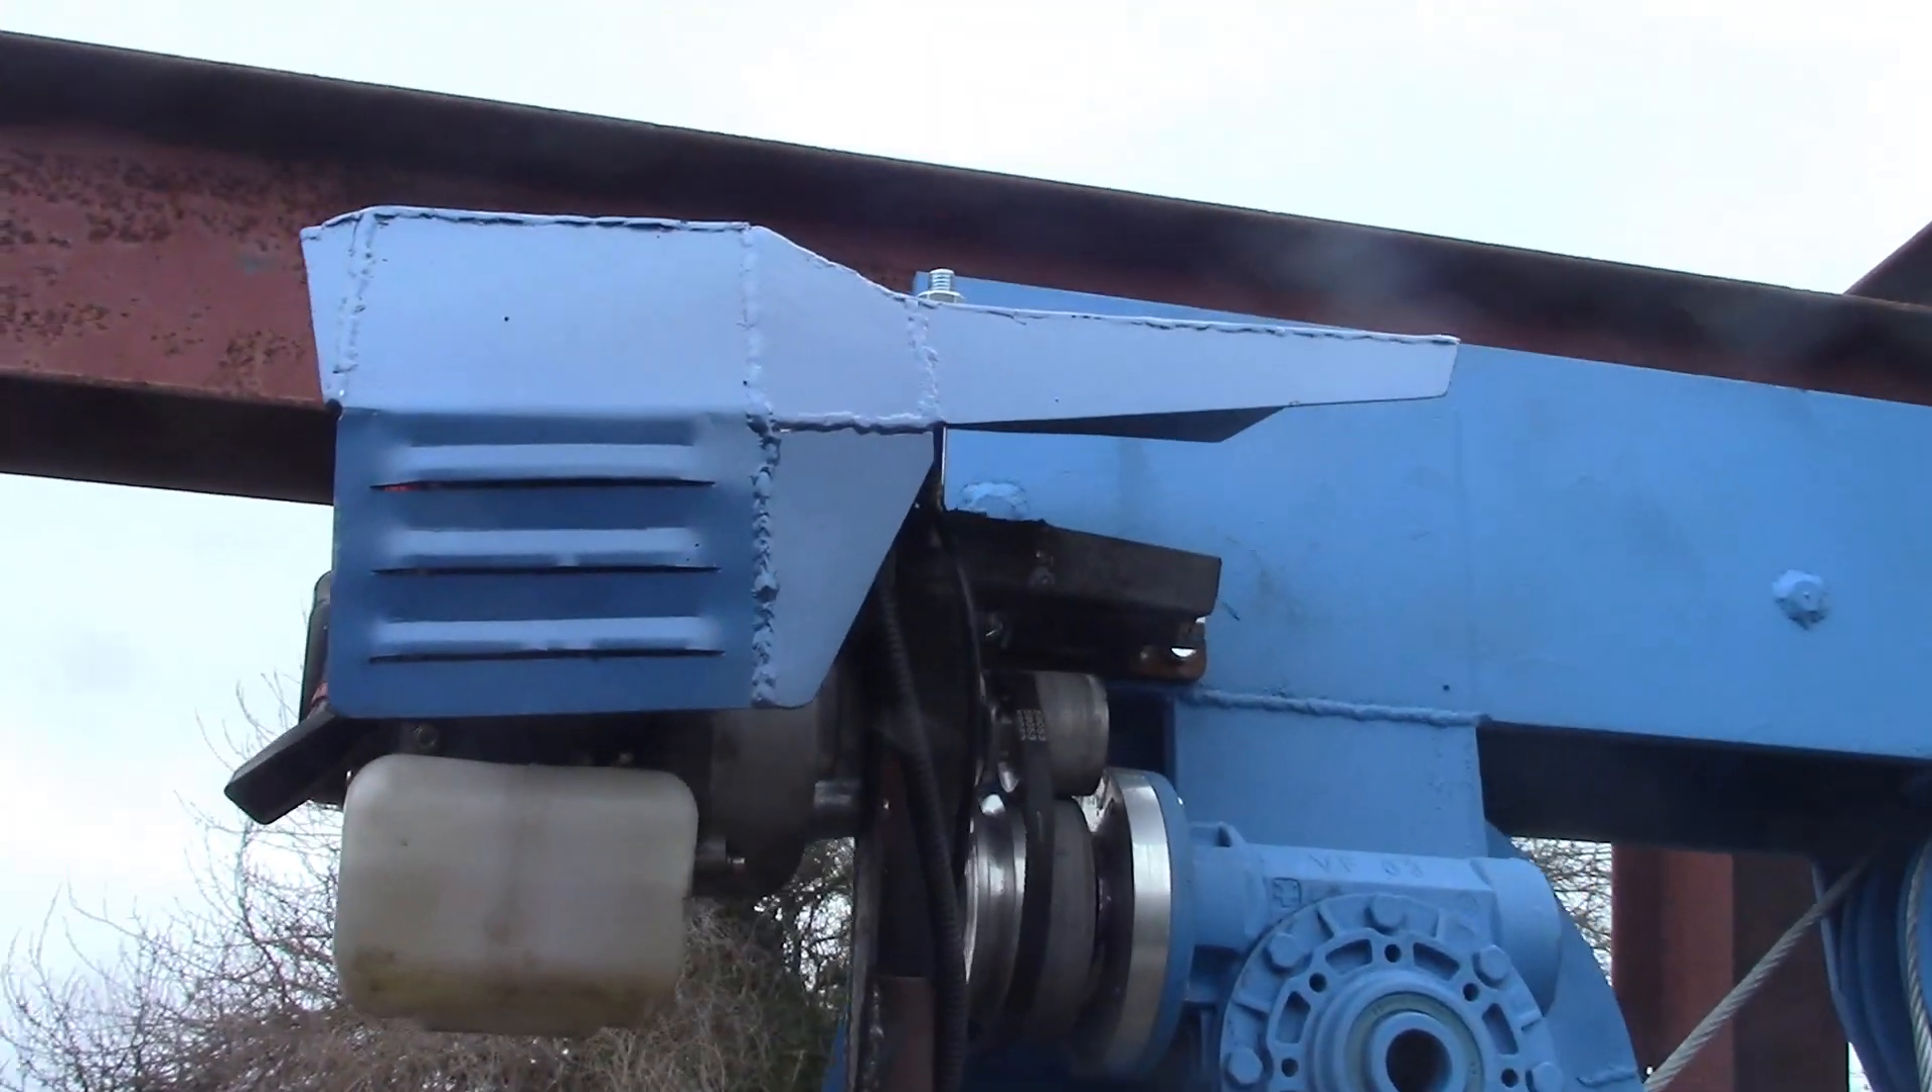Okay so the engine covers on and painted.